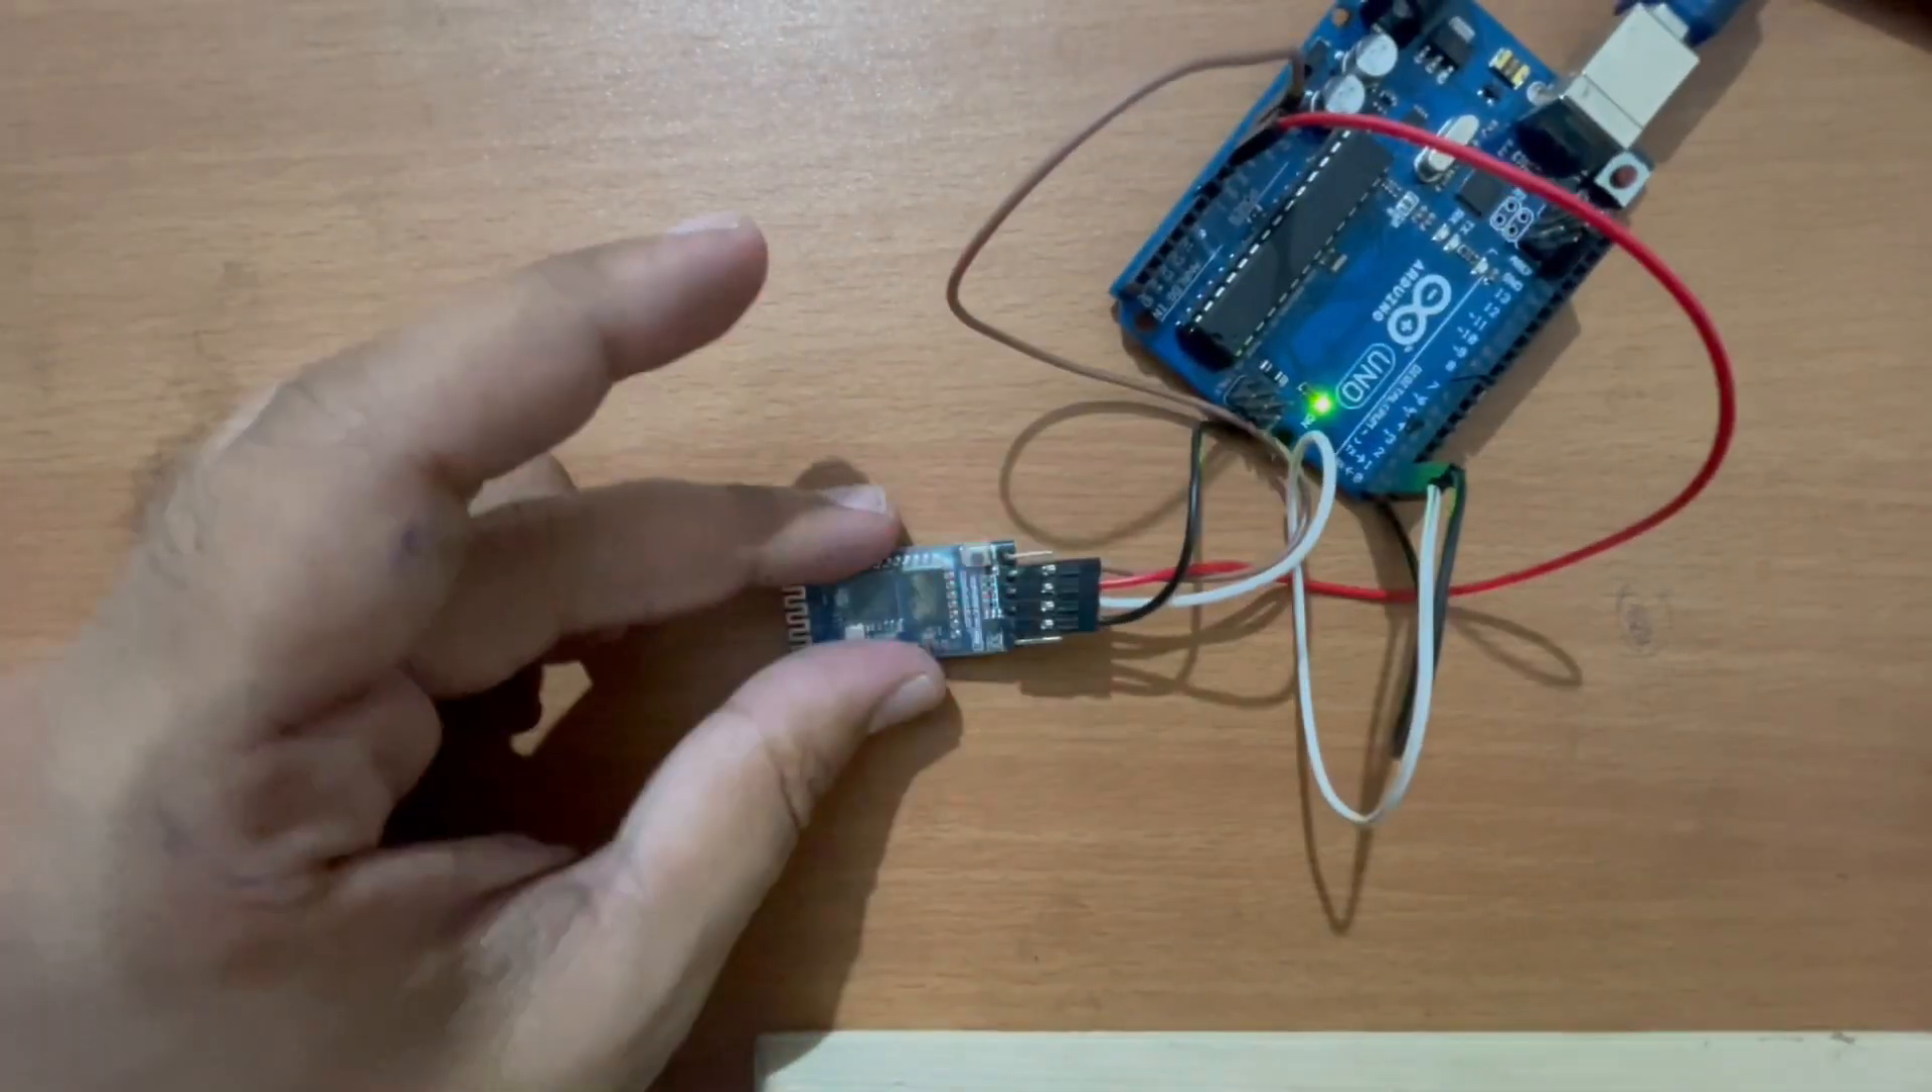Okay and as you can see the bluetooth module is connected.